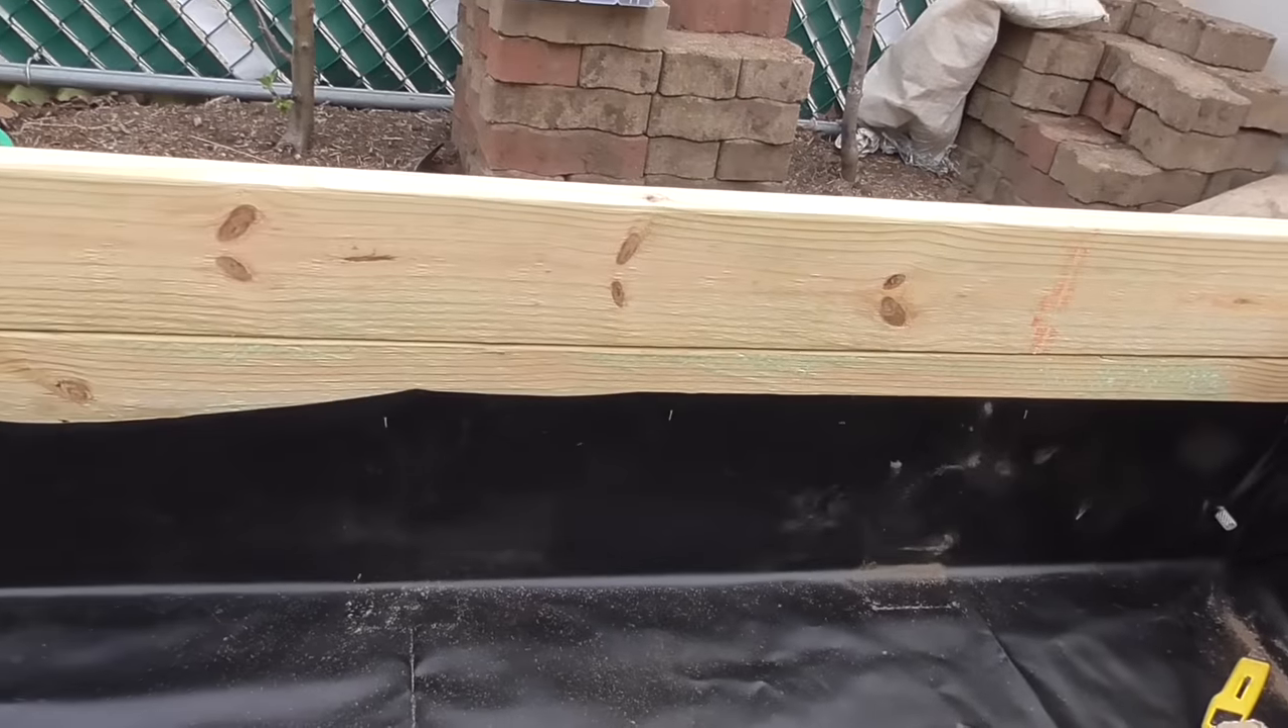Now of course you may be noticing how the lining doesn't go all the way up to the top.